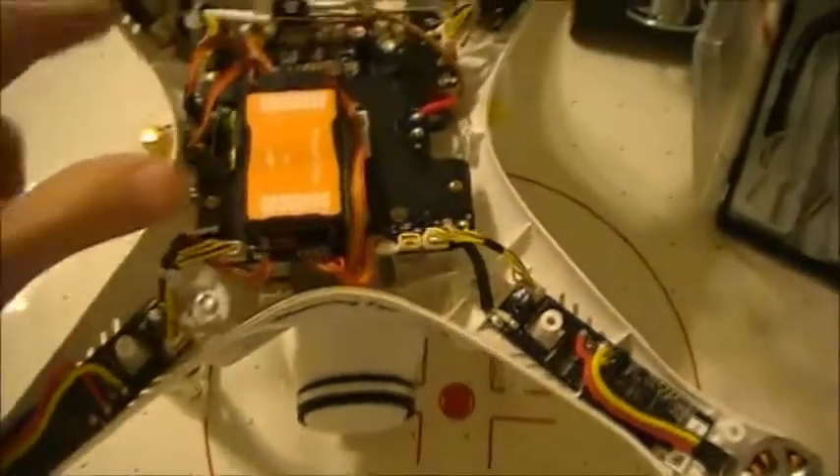All right just so you guys can see this is what the phantom looks like with the shell off.